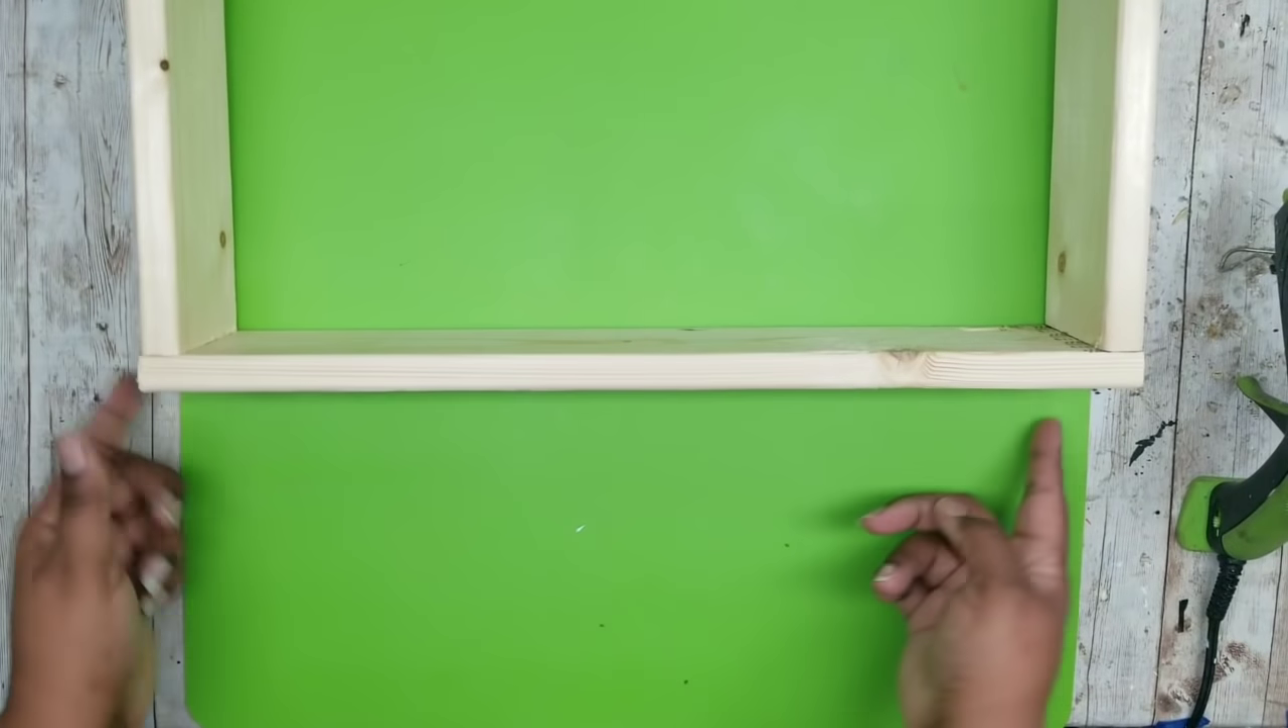So now both of the 12 inch boards are bonded to the 18 inch board.